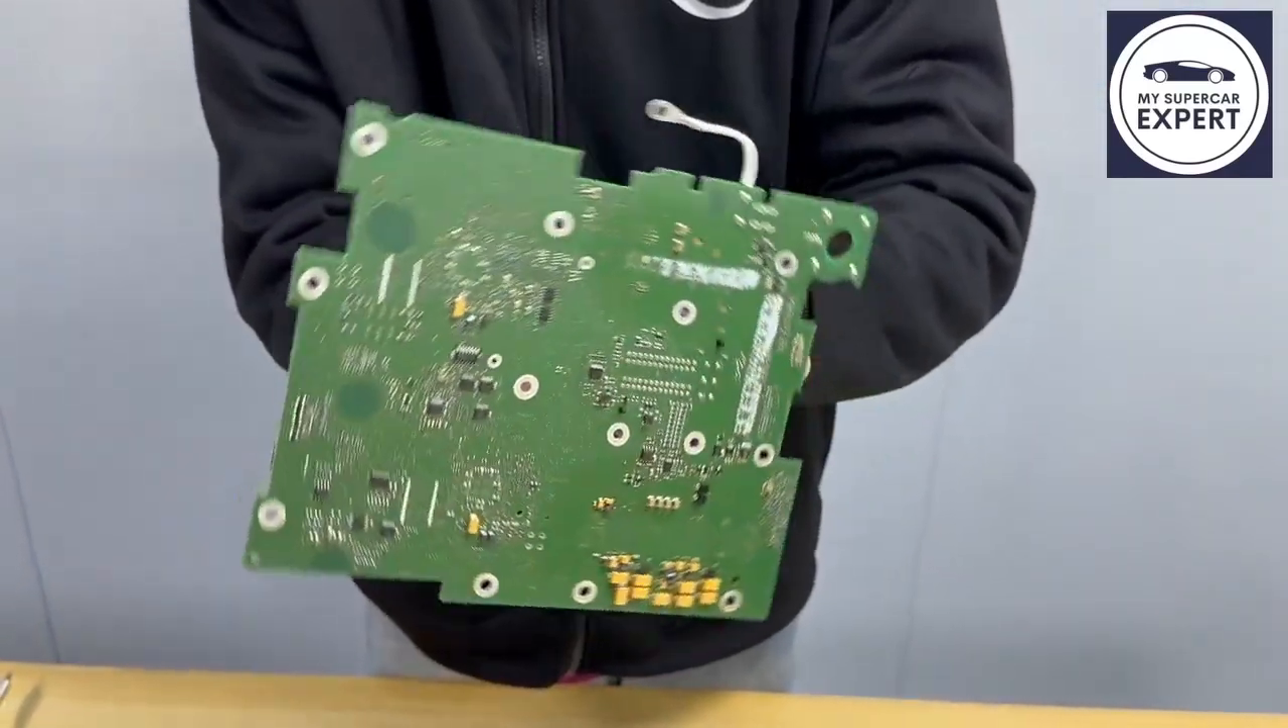This main board has been removed.